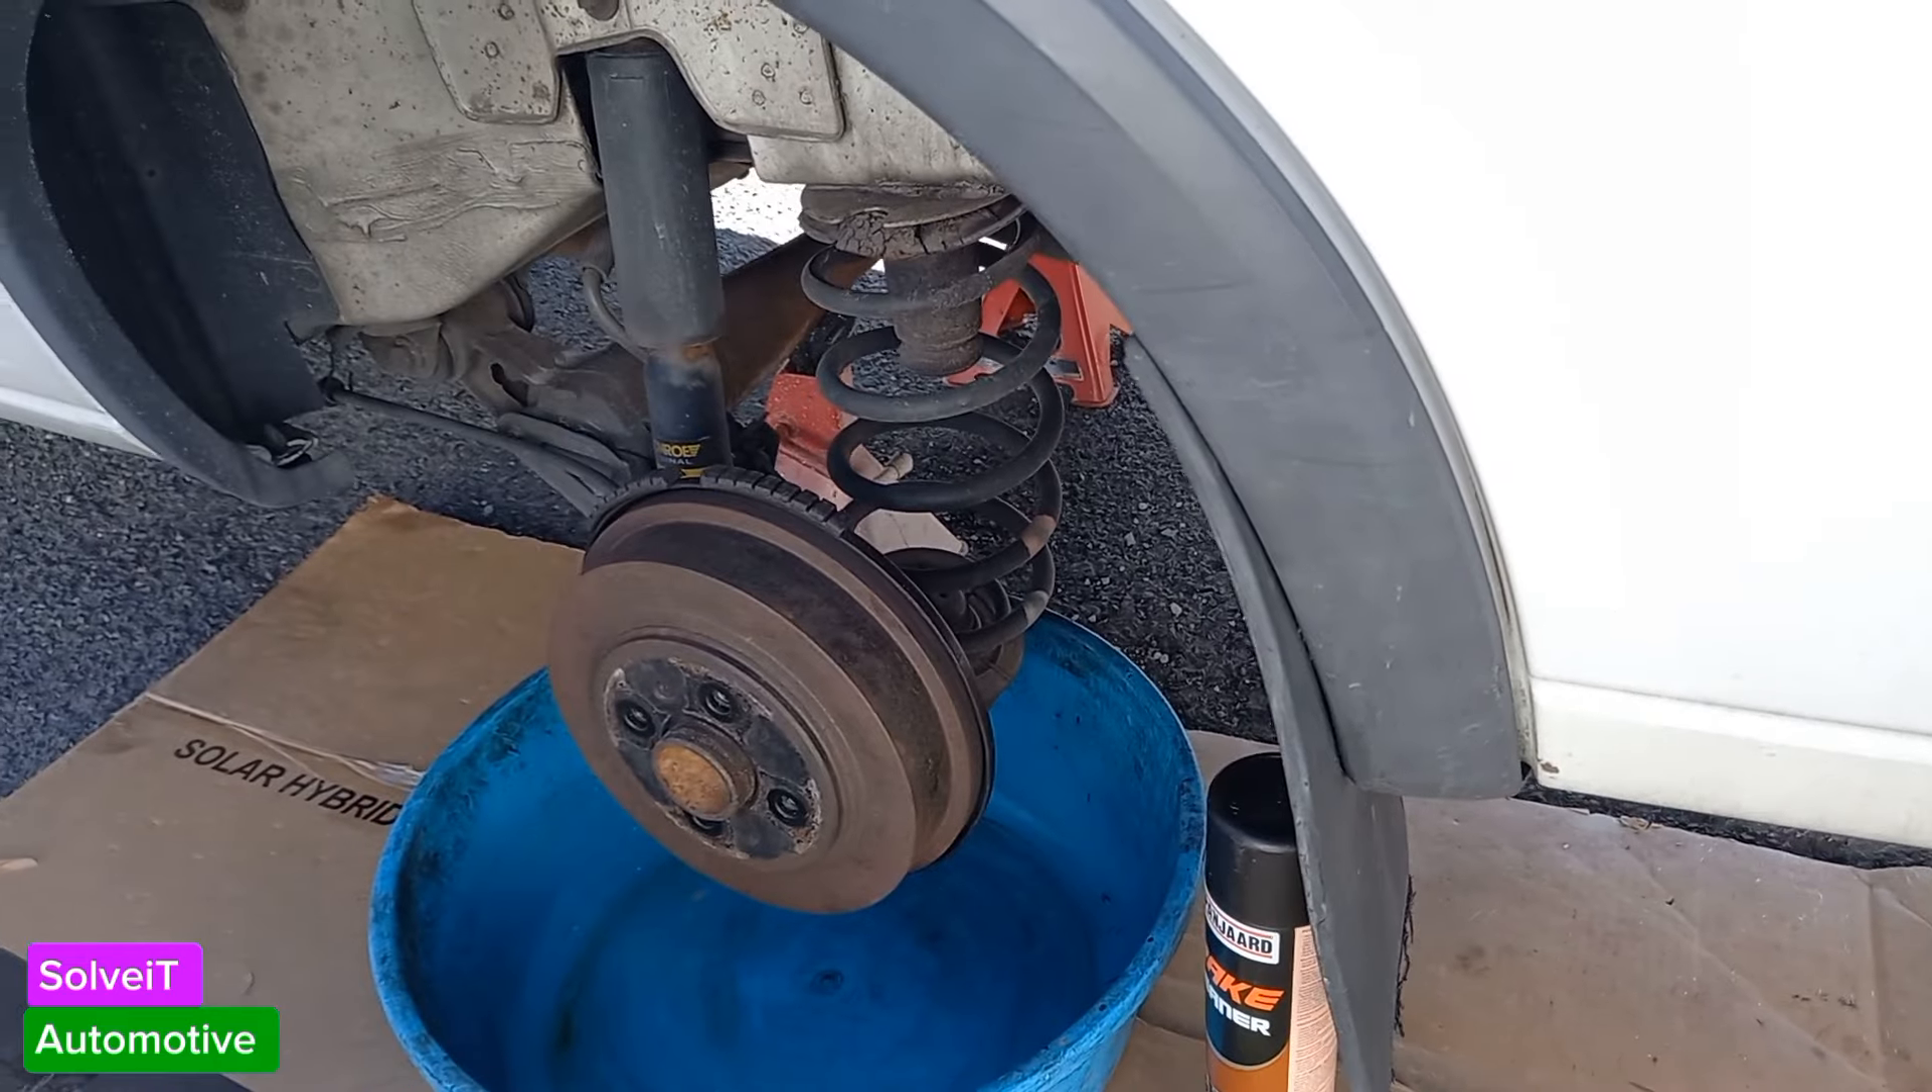But now what we have to remember is that we don't have the wheels on. Wheels add a lot of weight to the actual drum itself.